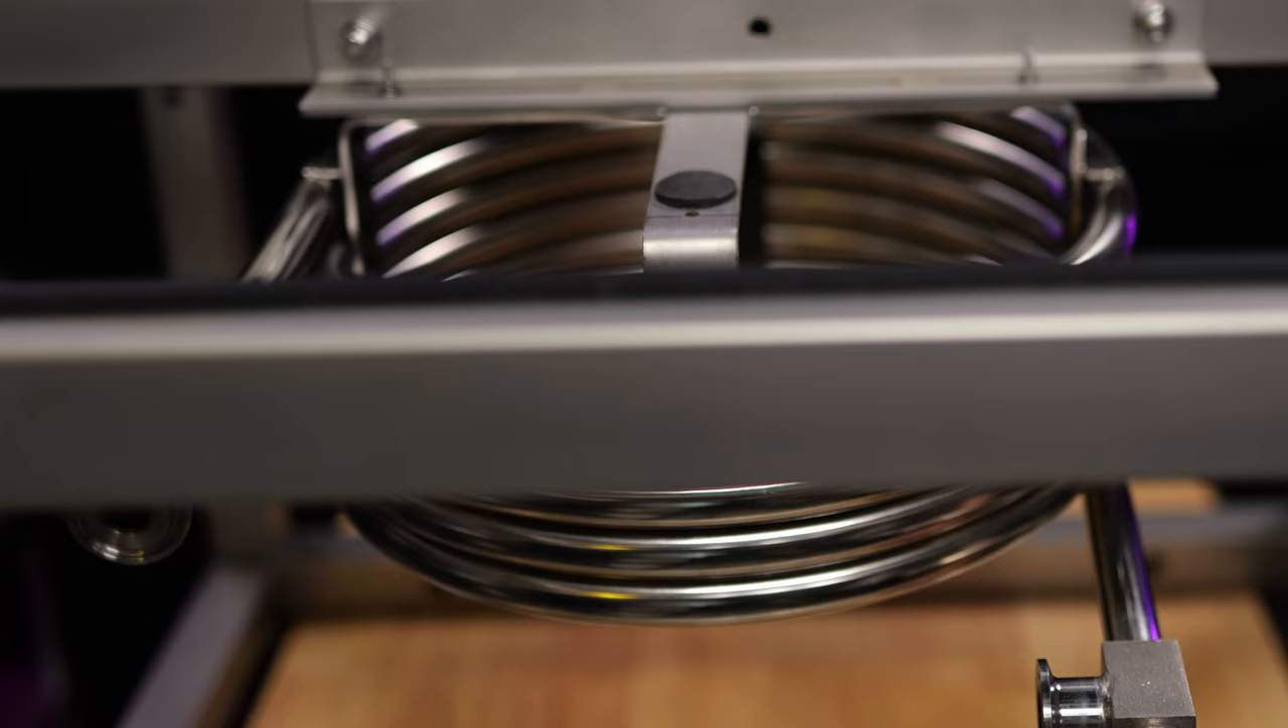Now that the chiller is installed, we can behold it underslung under the brewing system out of the way.